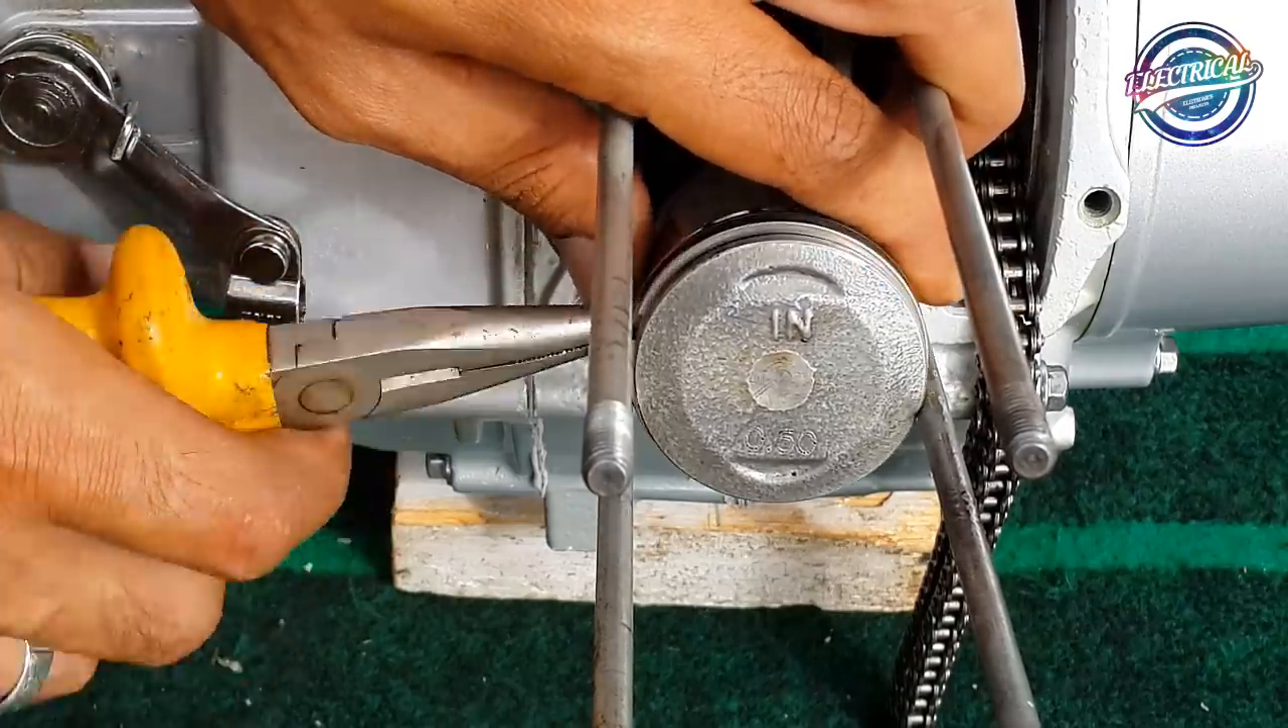یہاں آپ دیکھ سکتے ہیں کہ پسٹن لگ چکا ہے۔